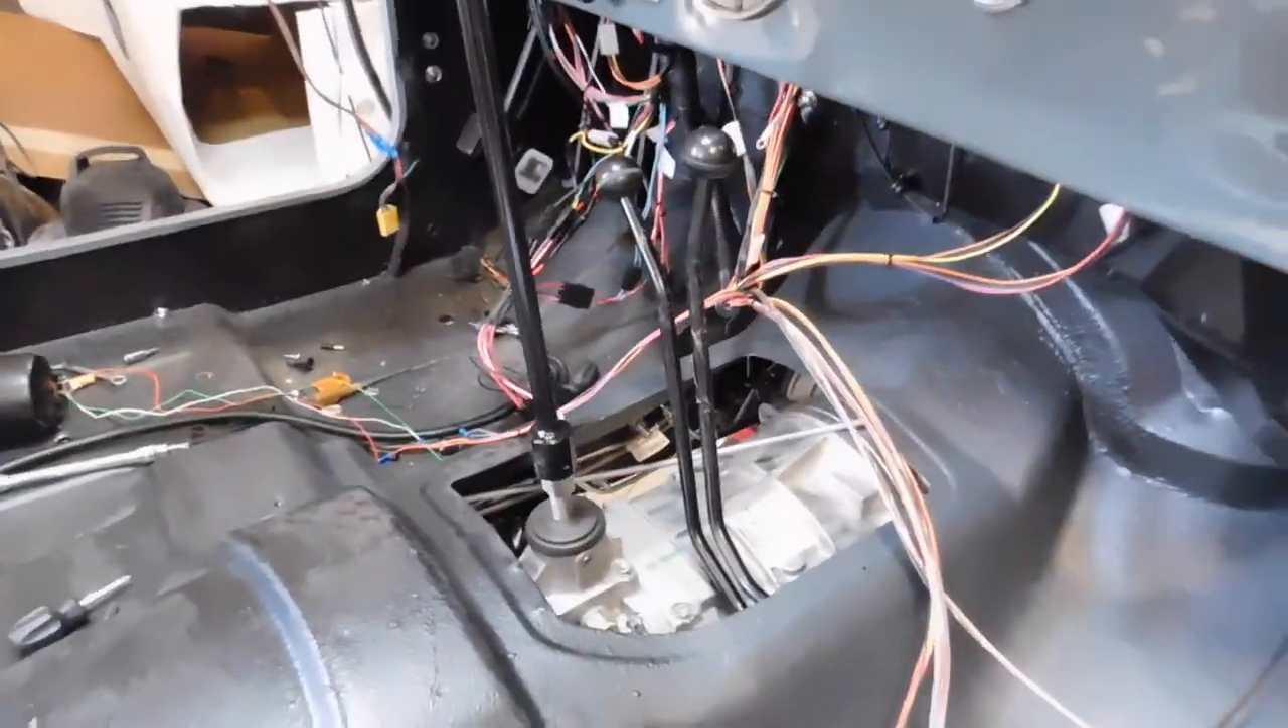I've got the shifter in with the twin shifter.